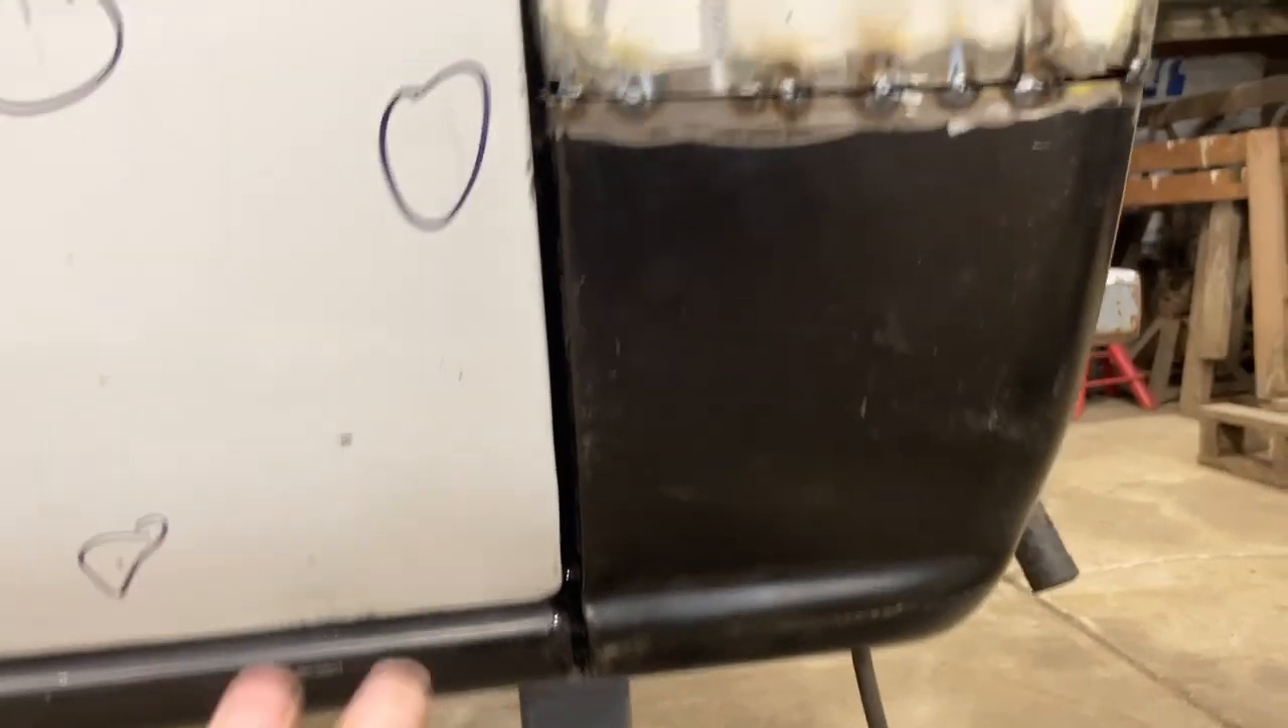I got the cab corner exactly where it needs to be that gap is perfect.